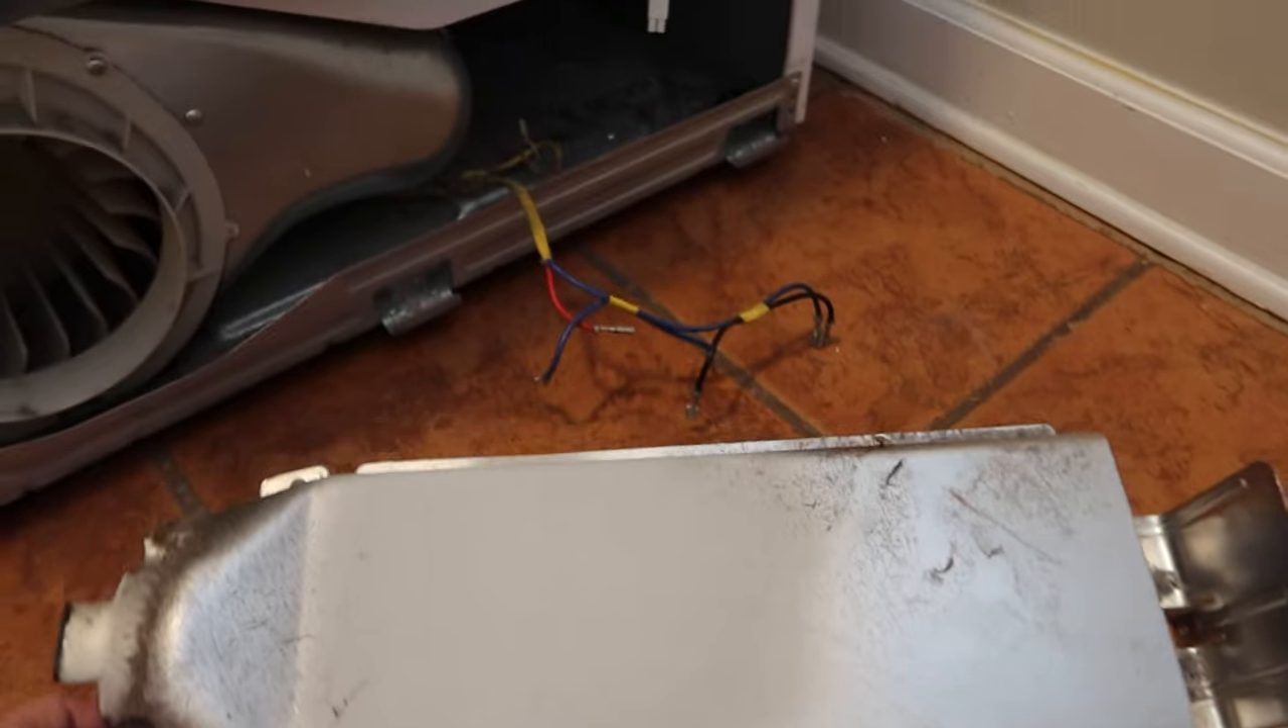Alright so we've got the assembly completely removed.